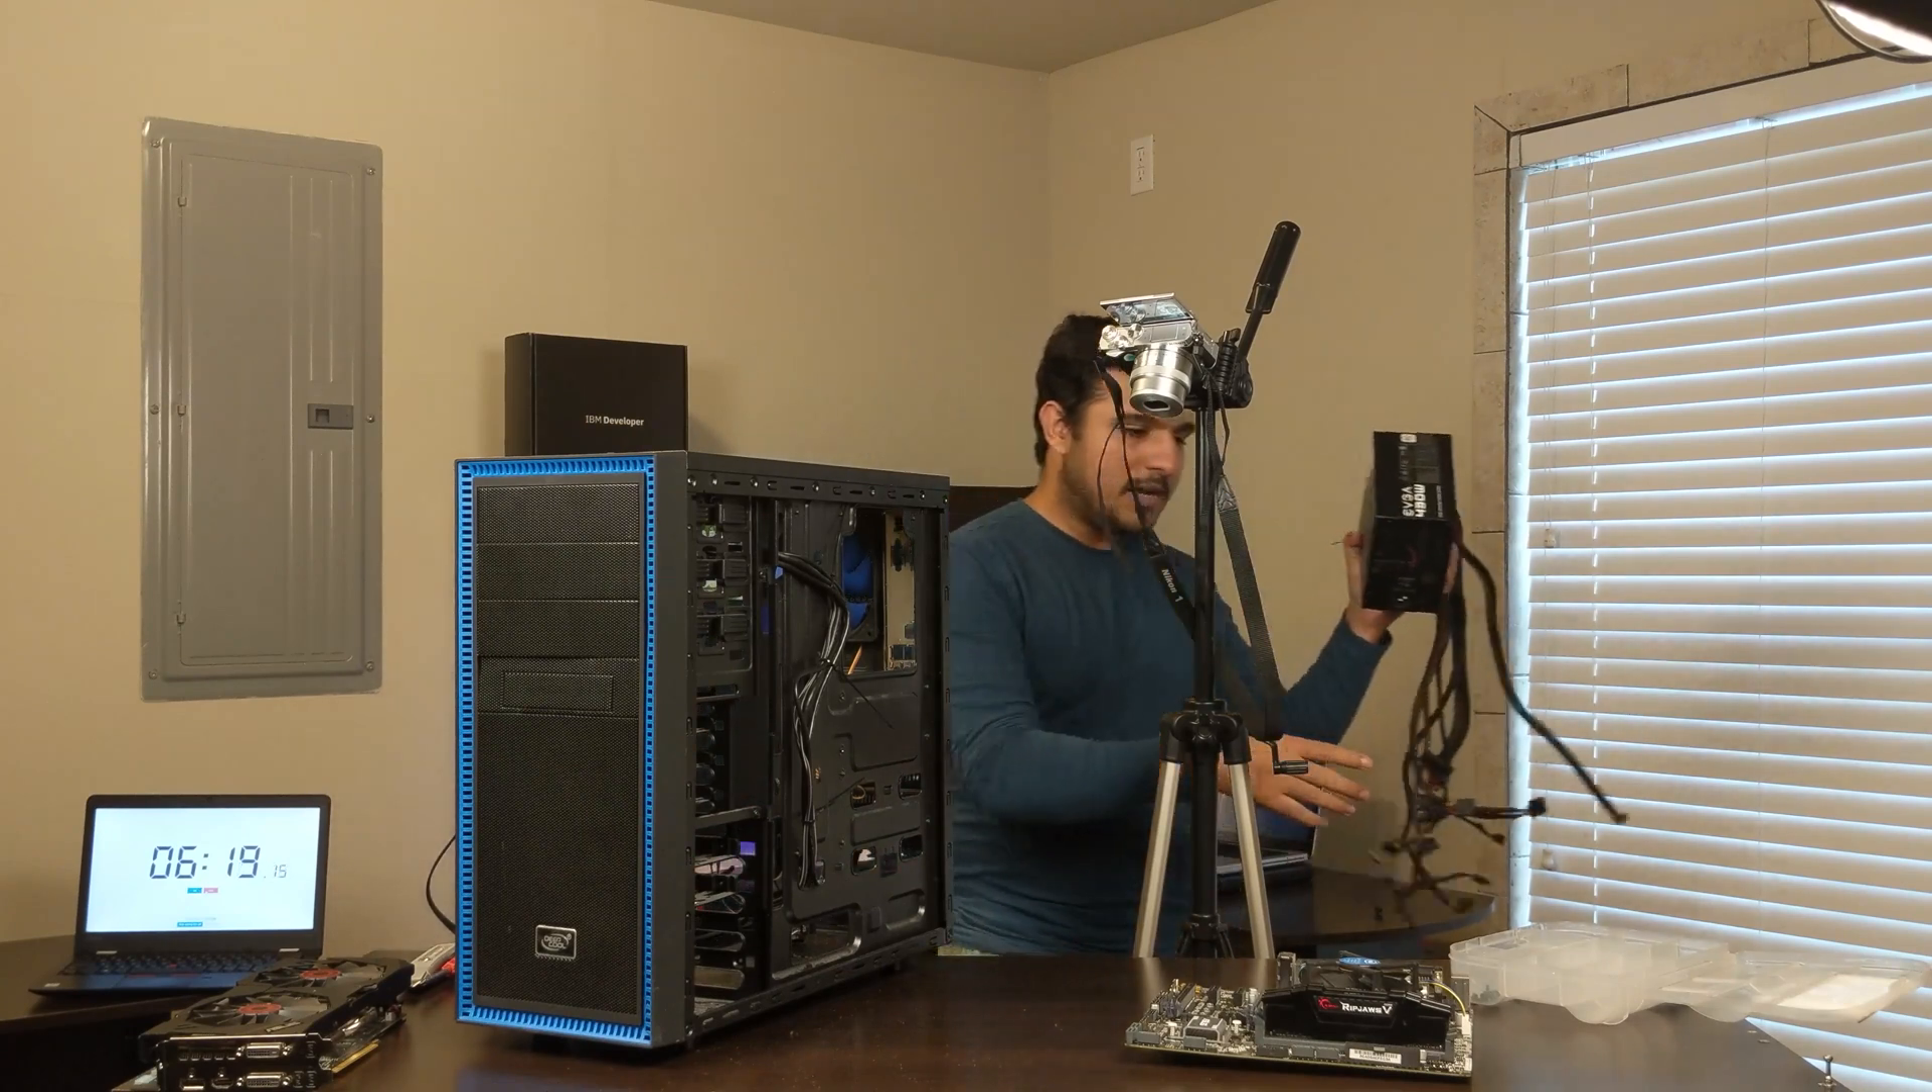So our power supply is out, I'm just putting it over here.